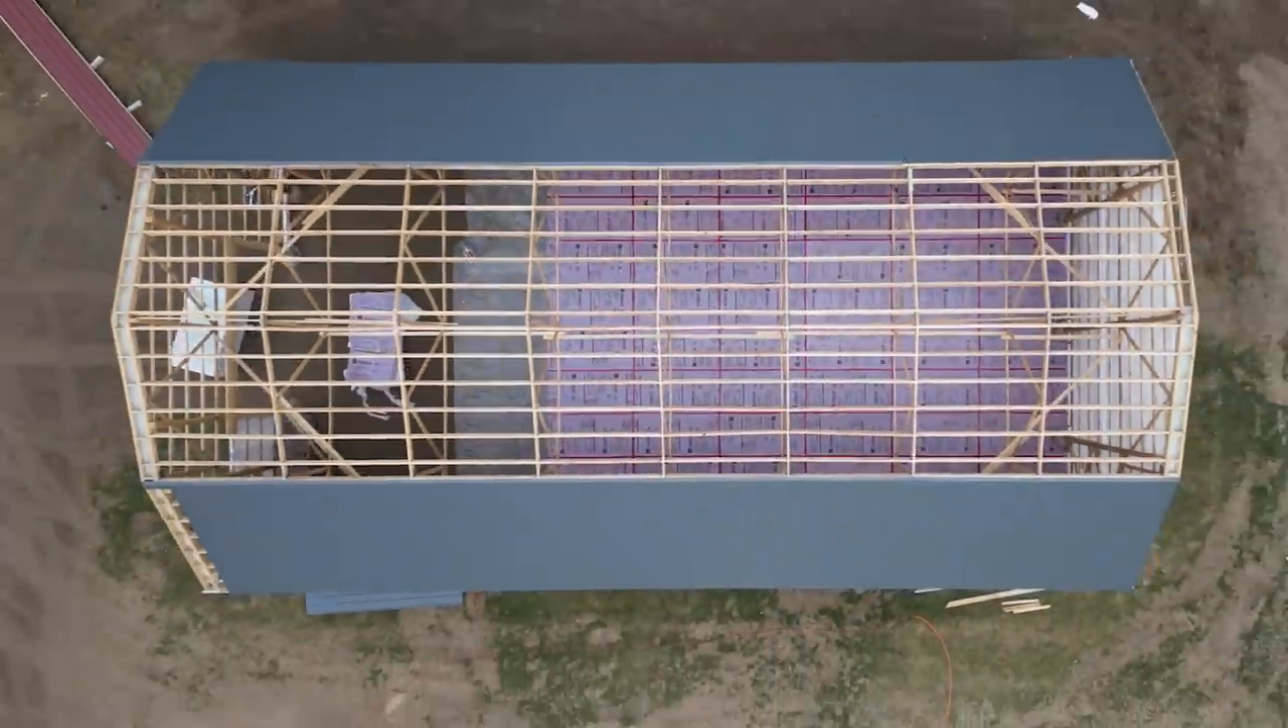We got about two thirds of the foam laid down.